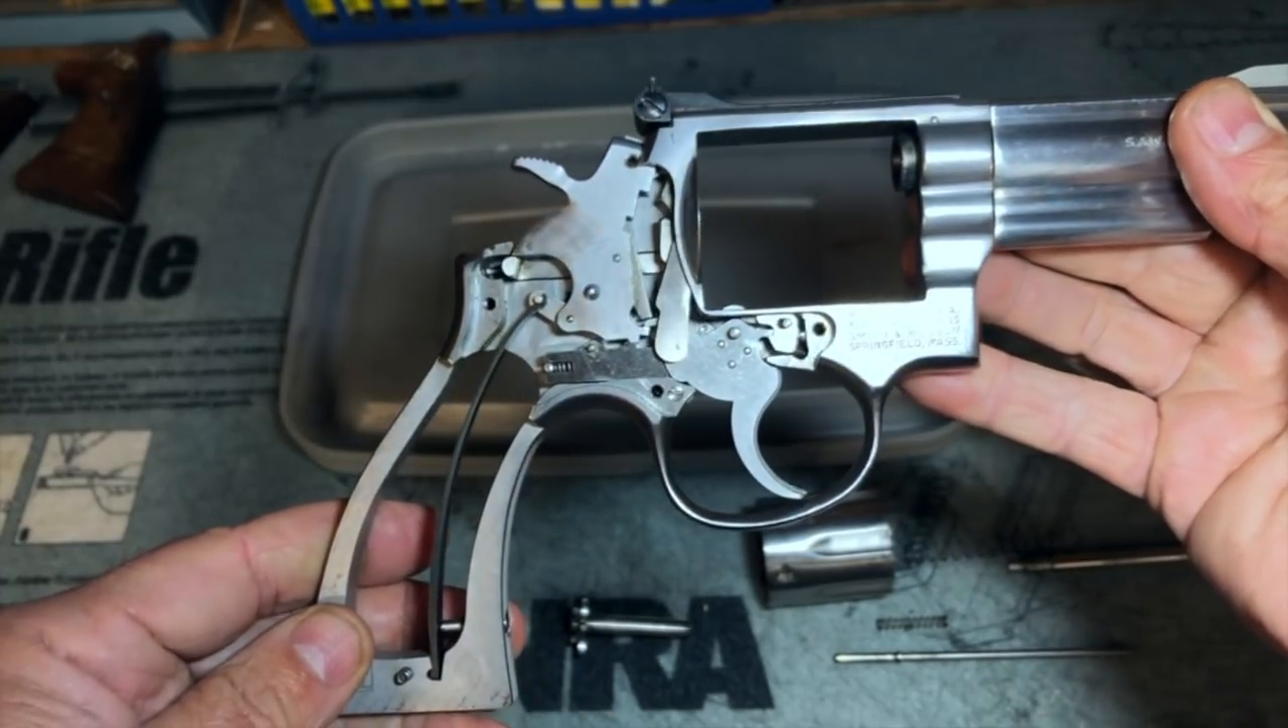And there is the internals of the frame of our Model 66 all reinstalled and ready for the side plate to be replaced.